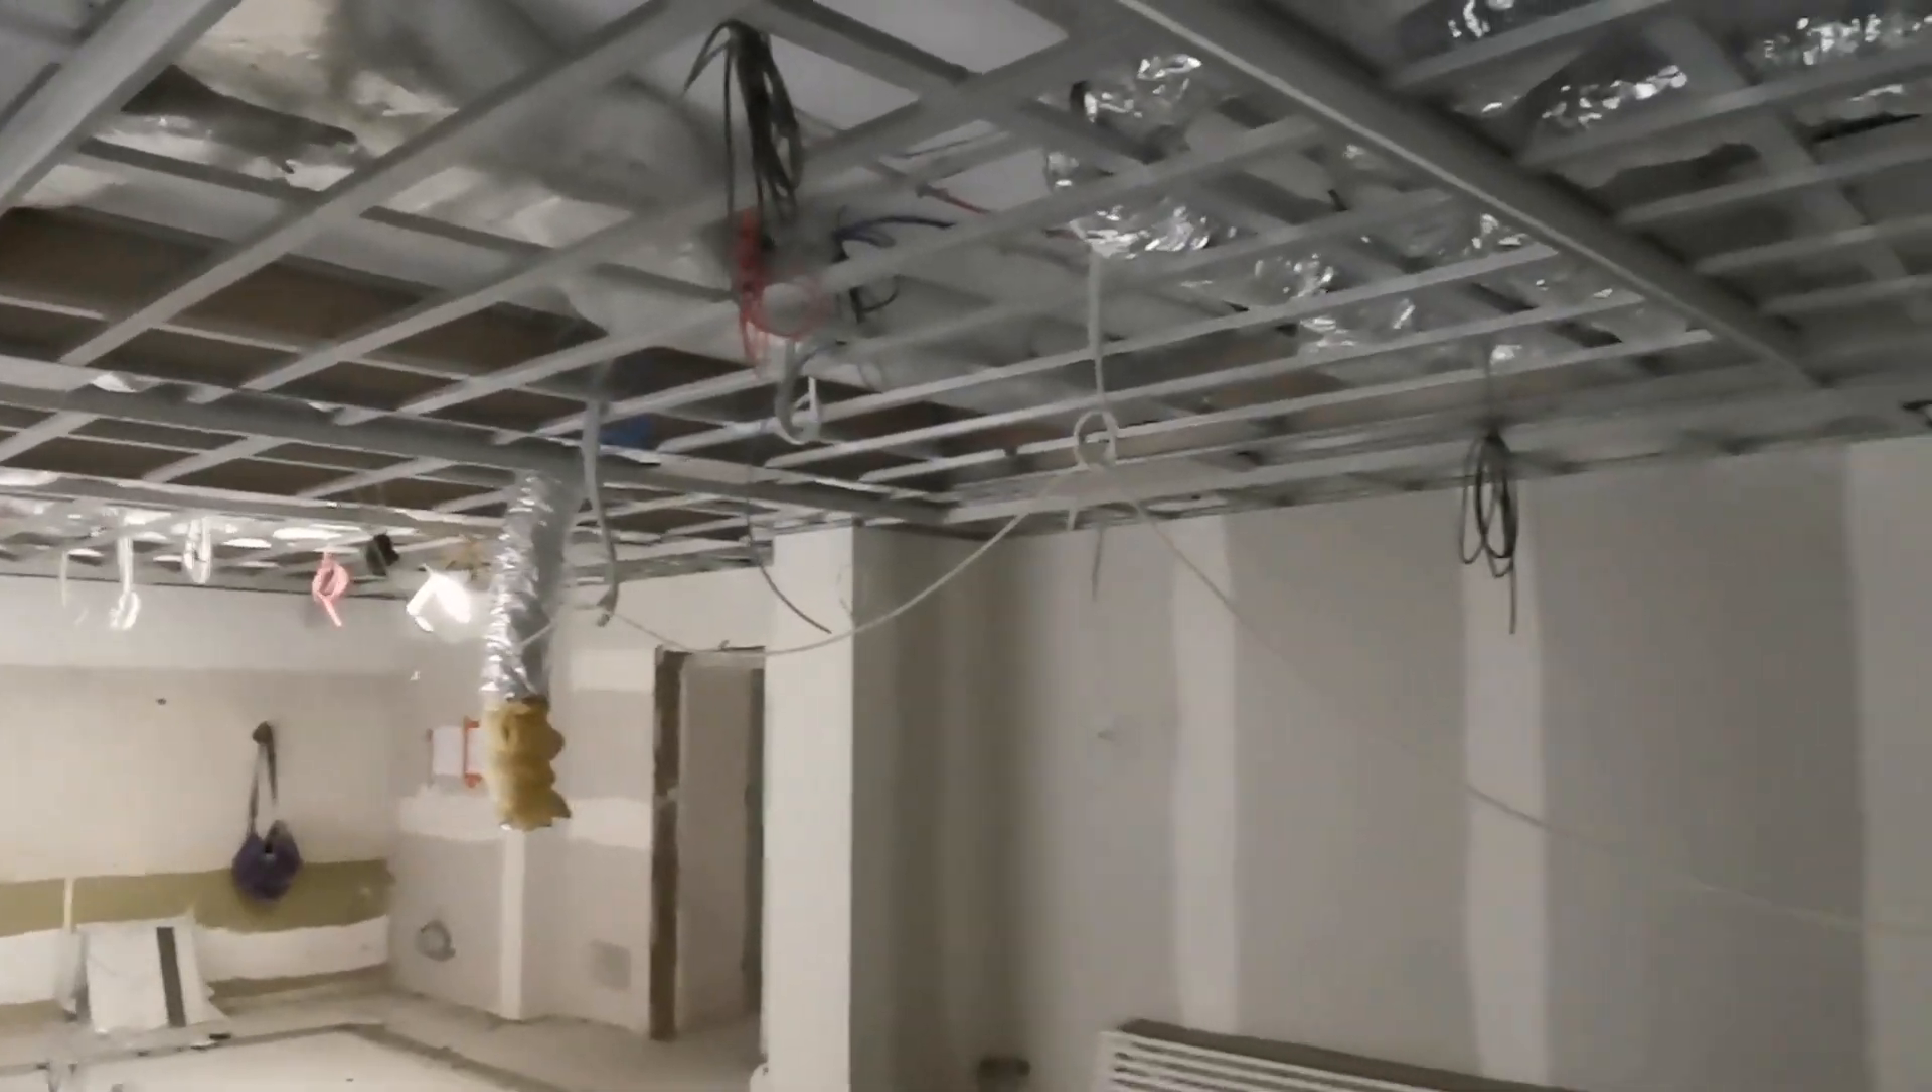Tutaj również wykonano konstrukcję sufitów podwieszanych. Brakuje jeszcze kratek wentylacyjnych, płytowania, szpachlowanie, malowanie oraz elementy aranżacji.